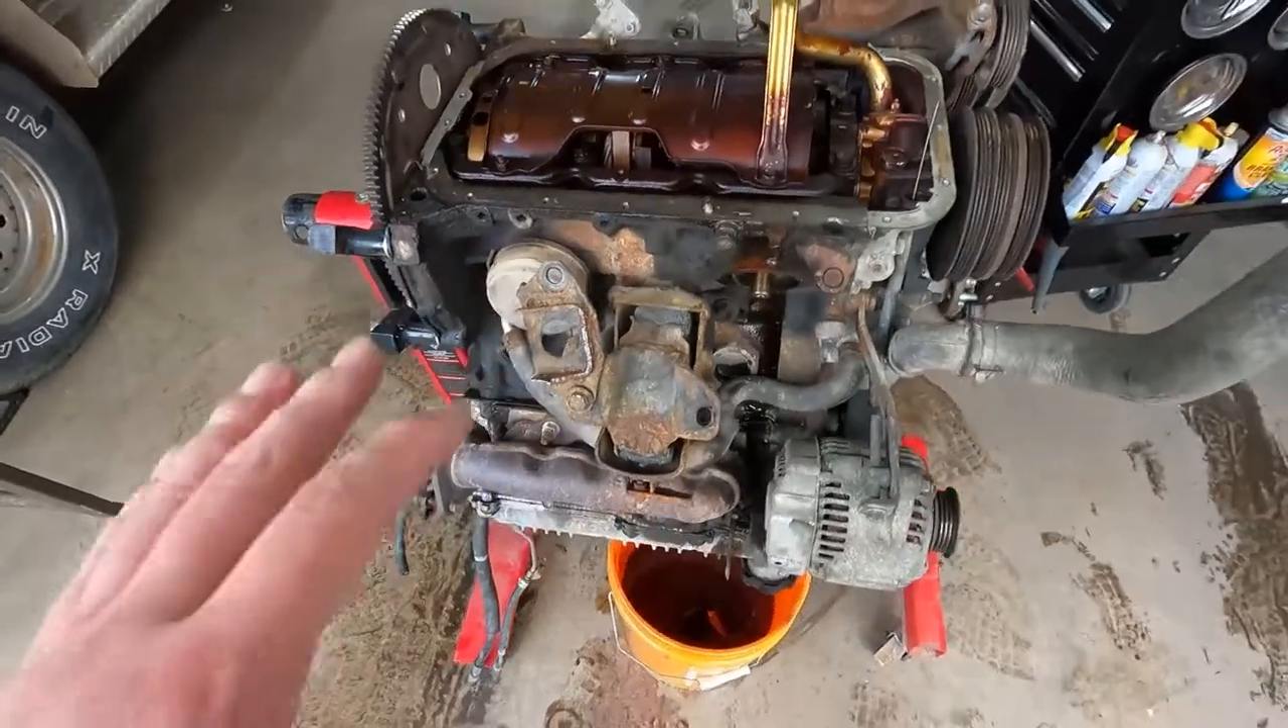Obviously this engine is out of the truck which makes this a lot easier.